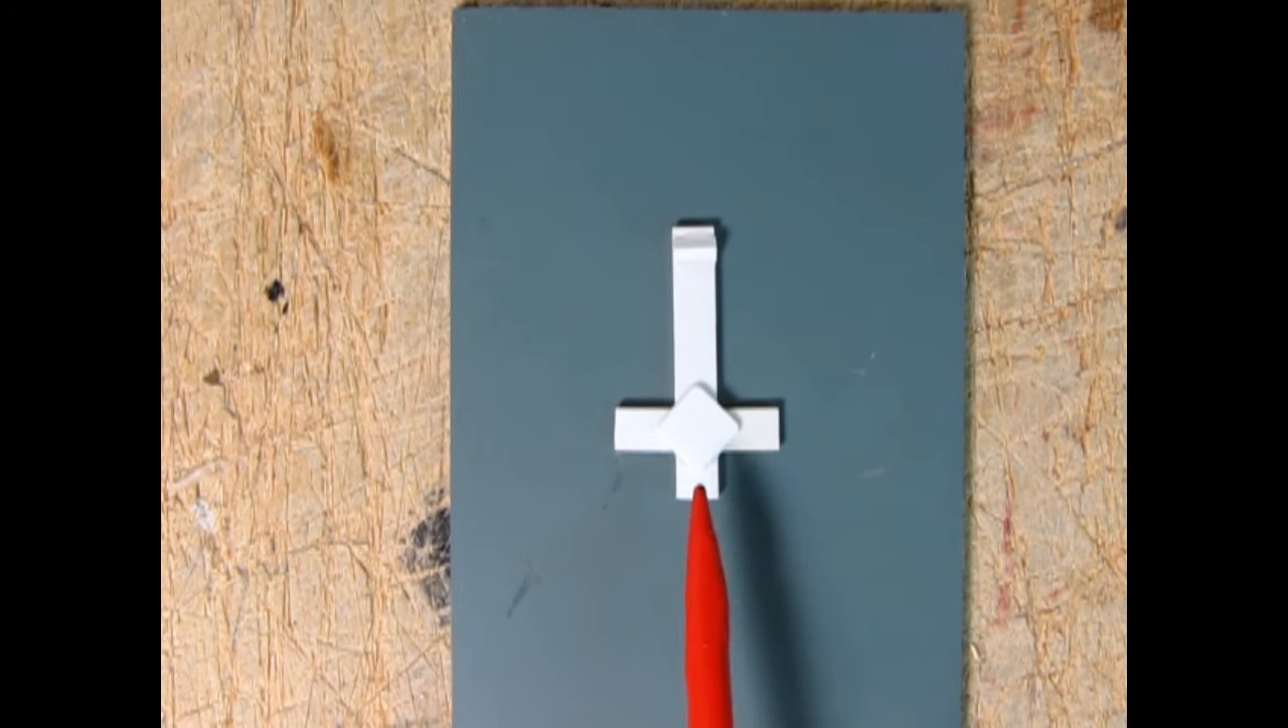And there's our base for the stand for our Harbor Freight Tire Changer and there's the little diamond glued in right into the center of all the crosses.